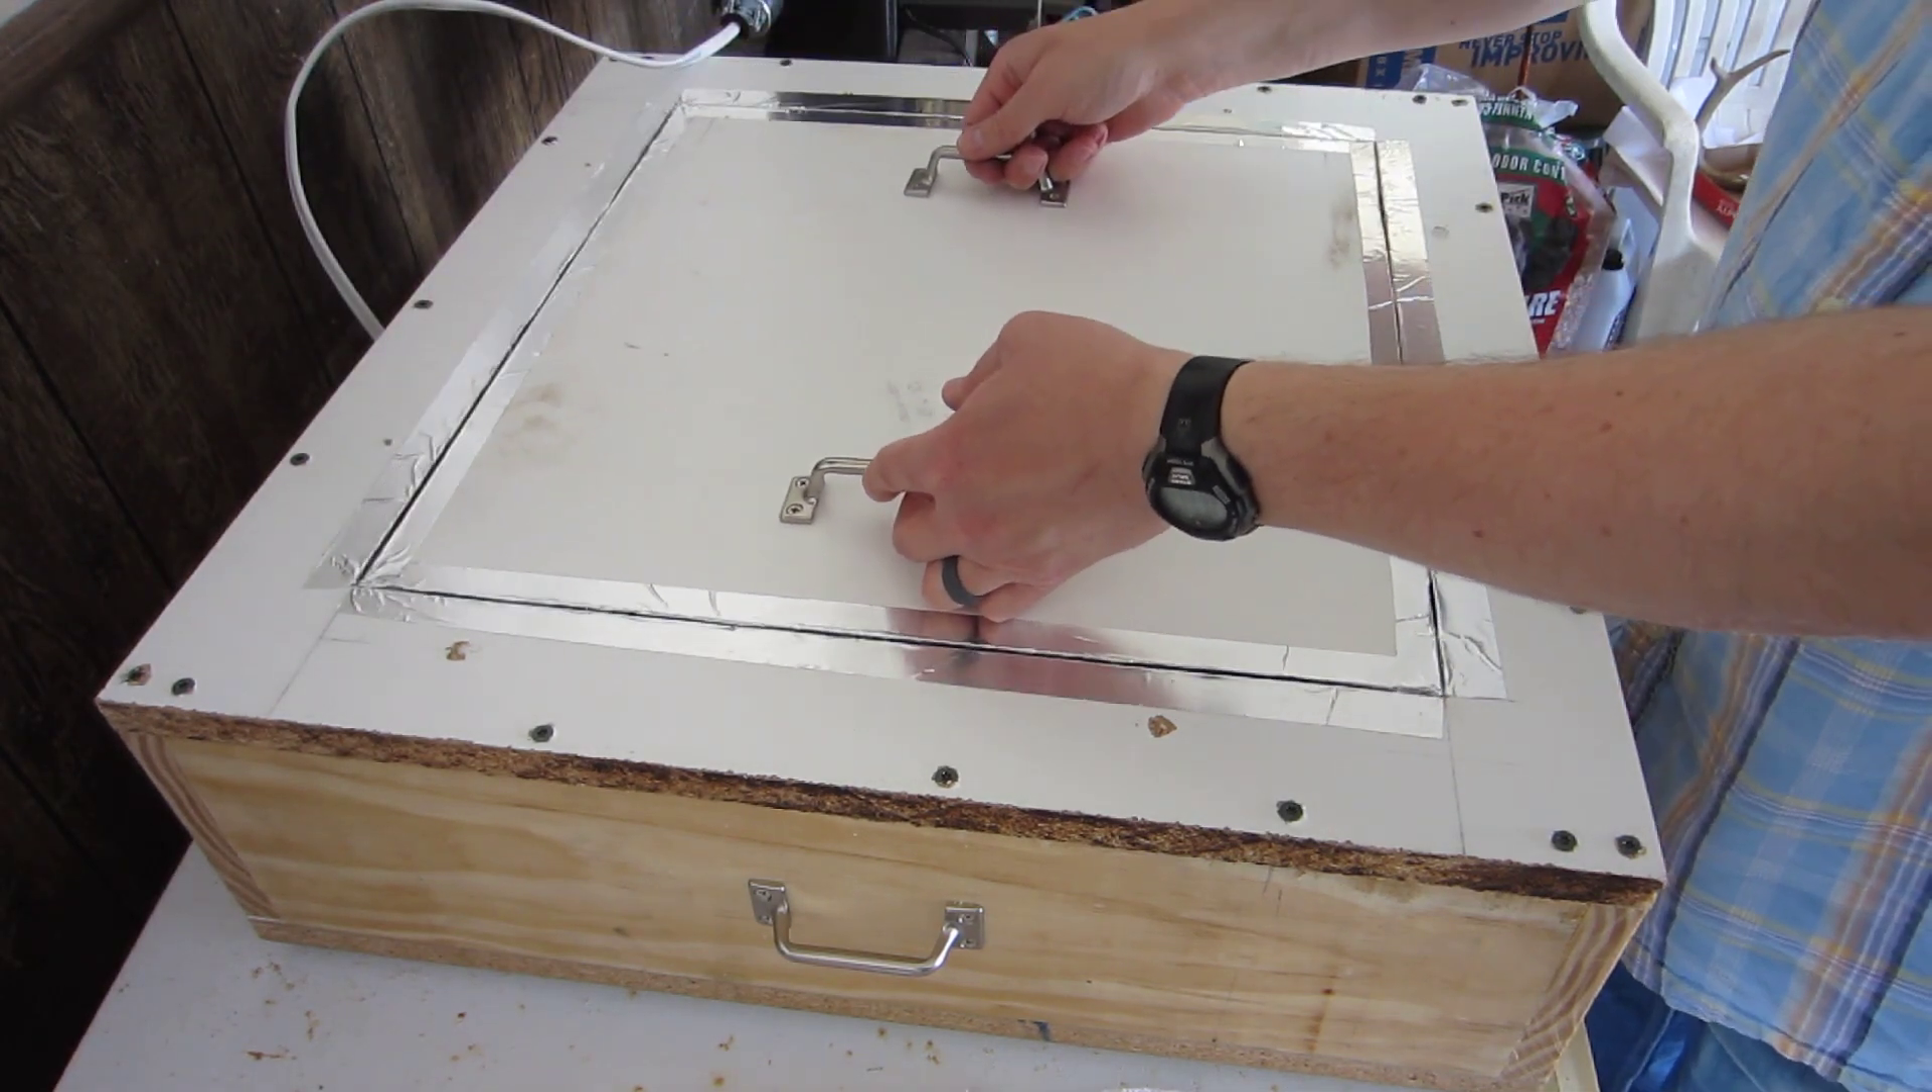We have fold the edges and we now have our handles on.